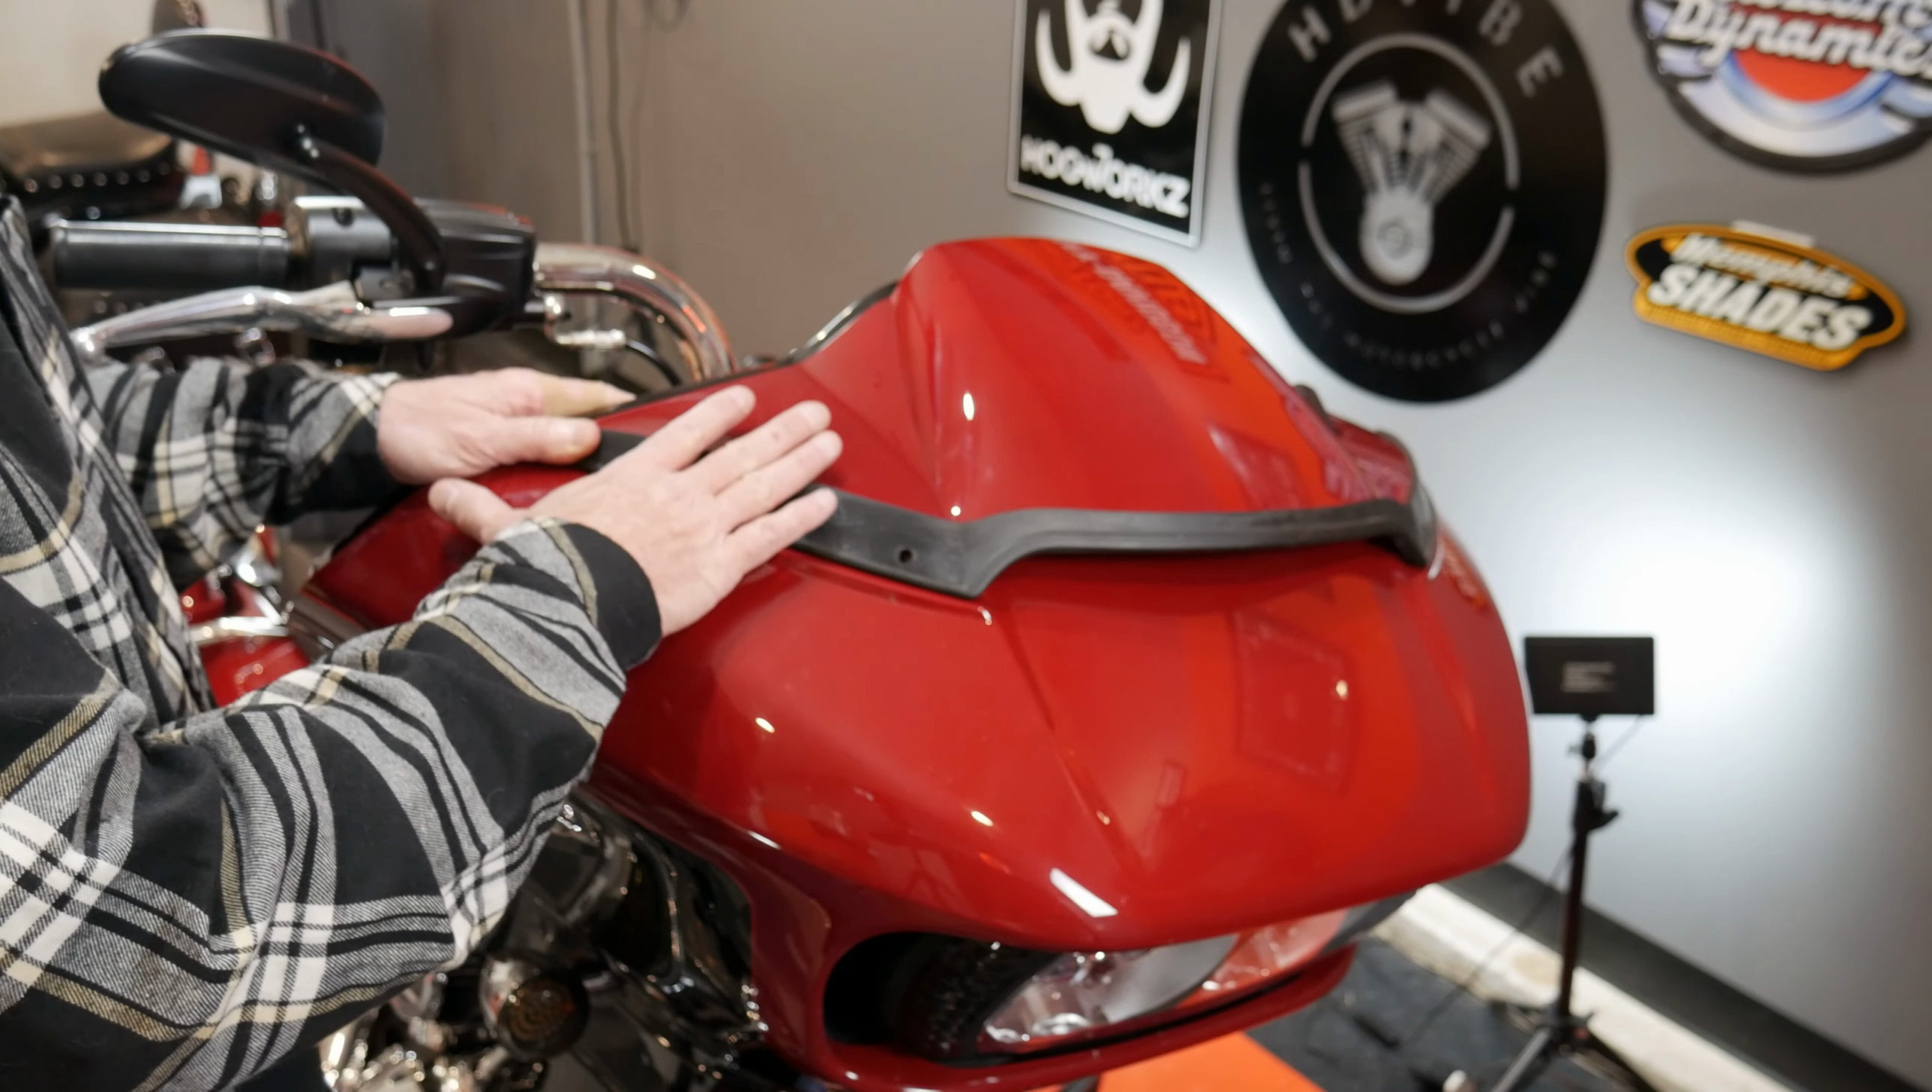So the only thing I have left to do really is to go ahead and reinstall the windscreen, which is my Memphis shades that I have on here.